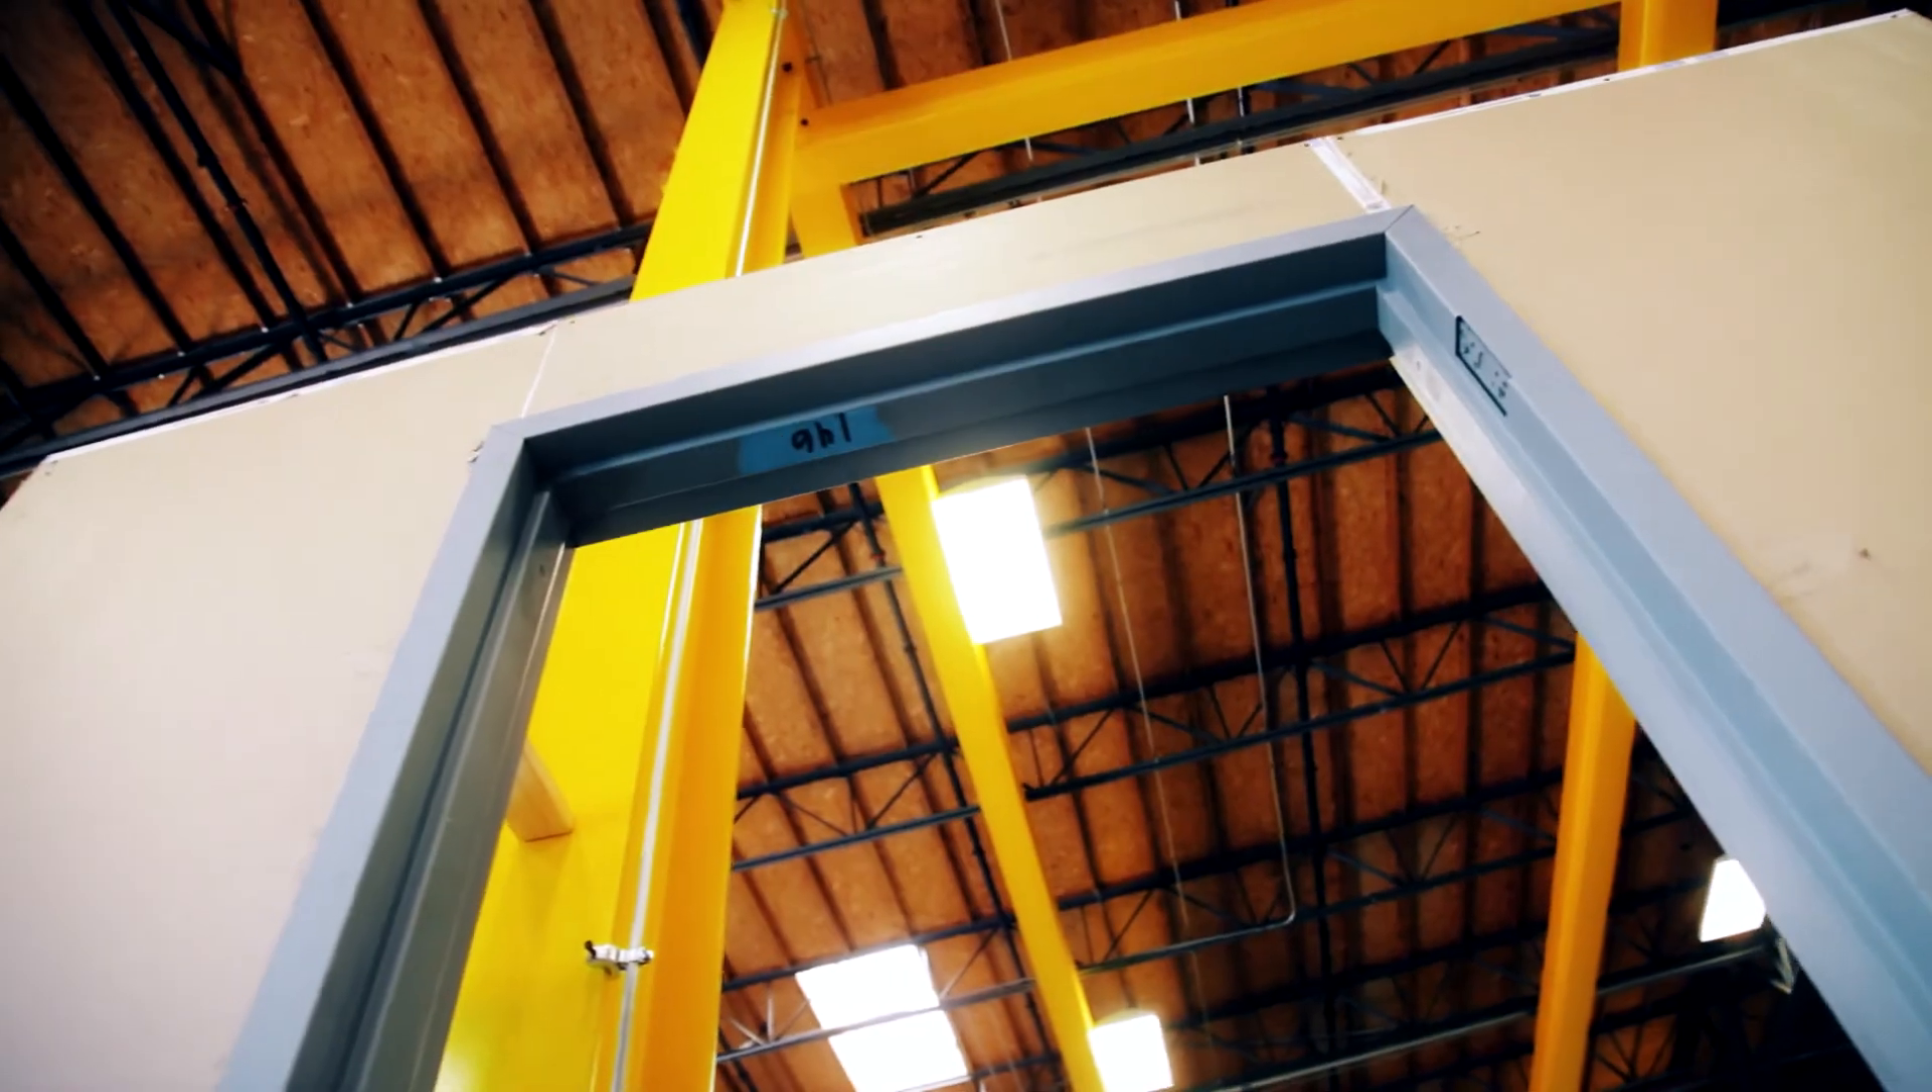Your frame installation is complete and is now ready for the next phase of construction.